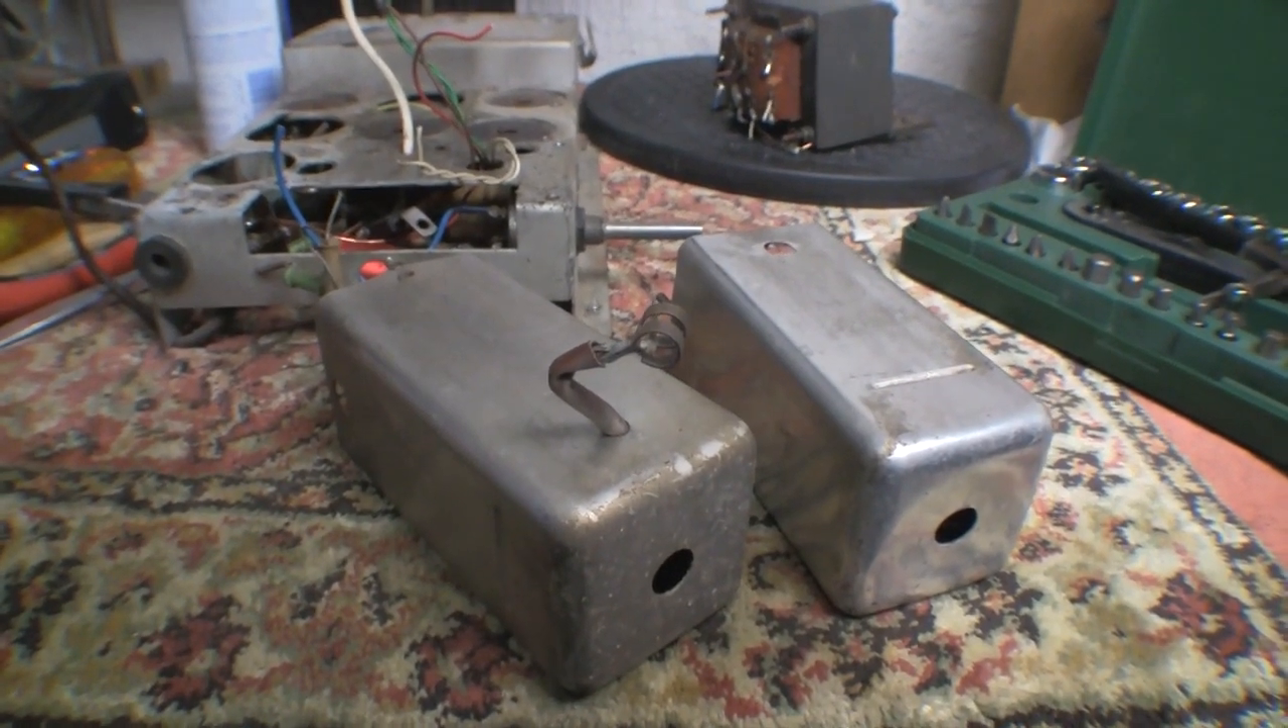And here we are with the two IF cans removed from the chassis and since they're both different there's no real problem with which one goes back where.